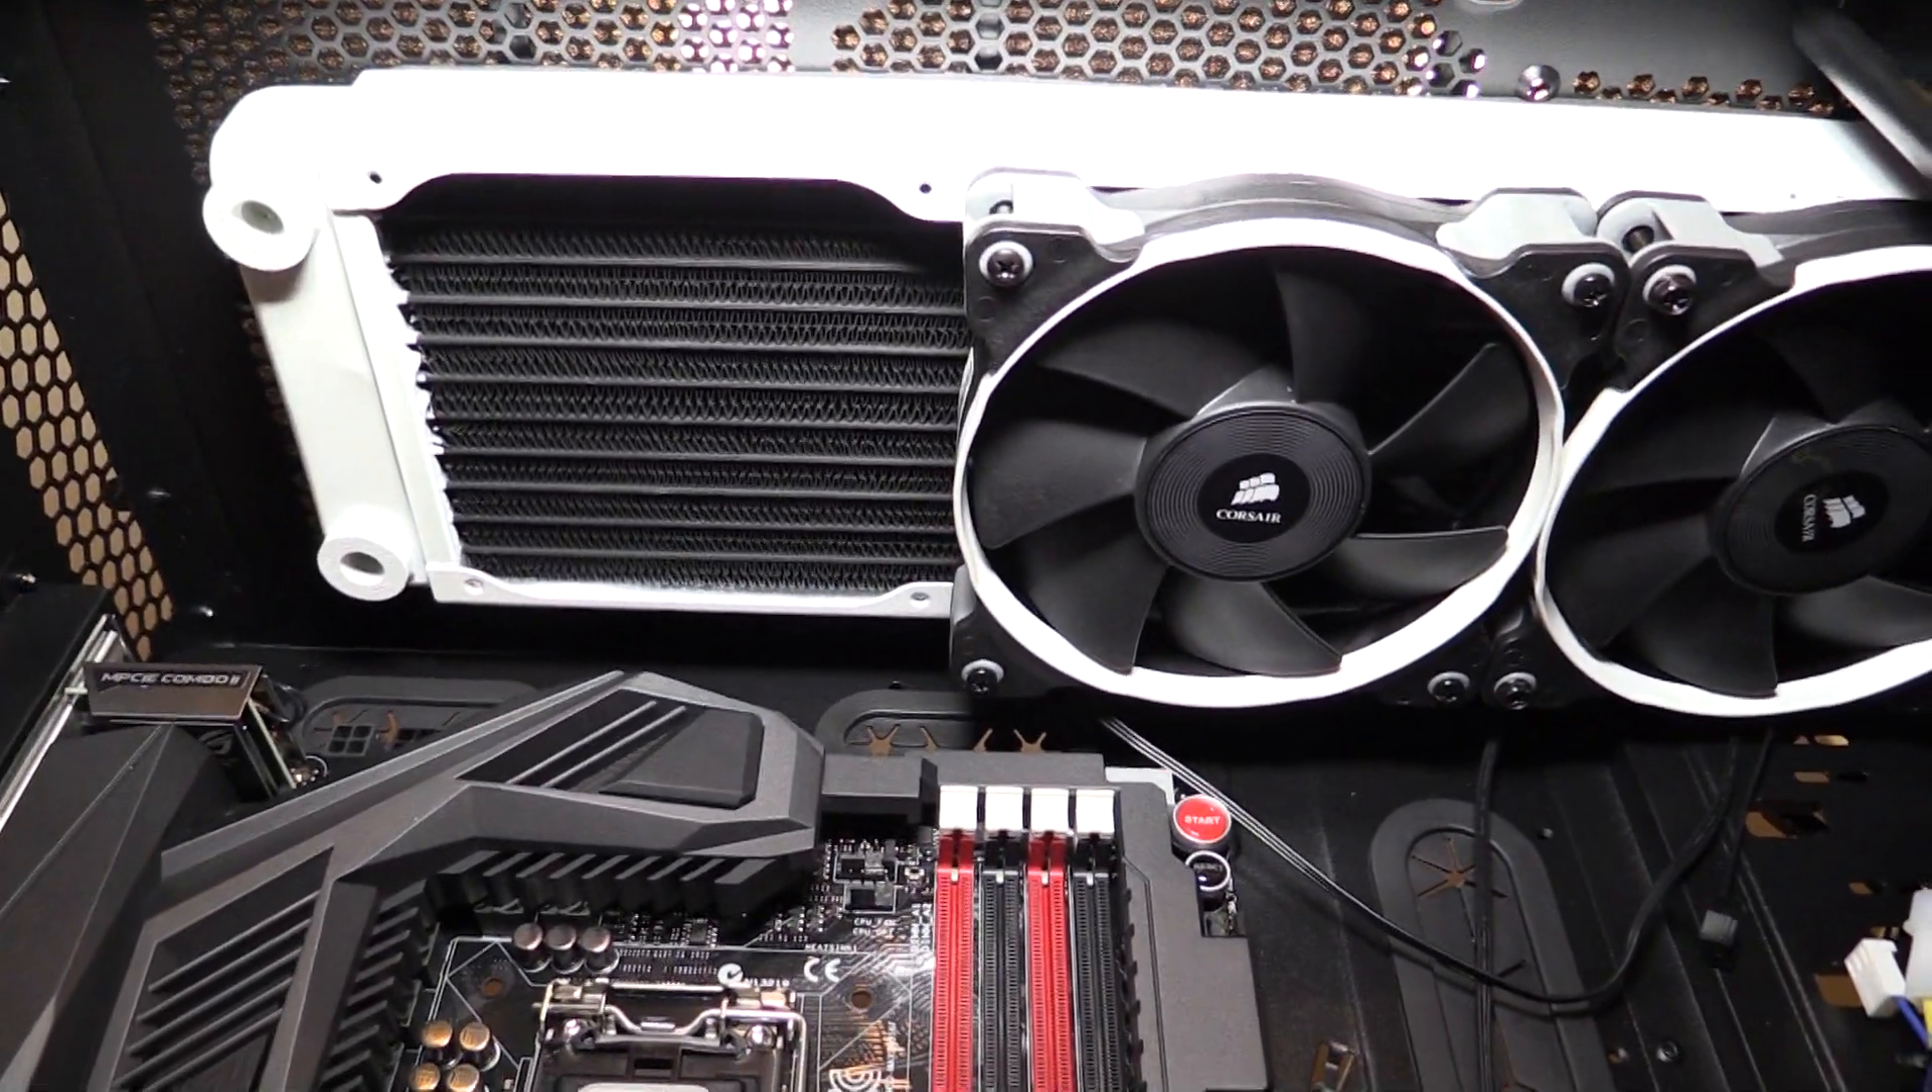Up top here we have two of the three Corsair fans that will go up here.